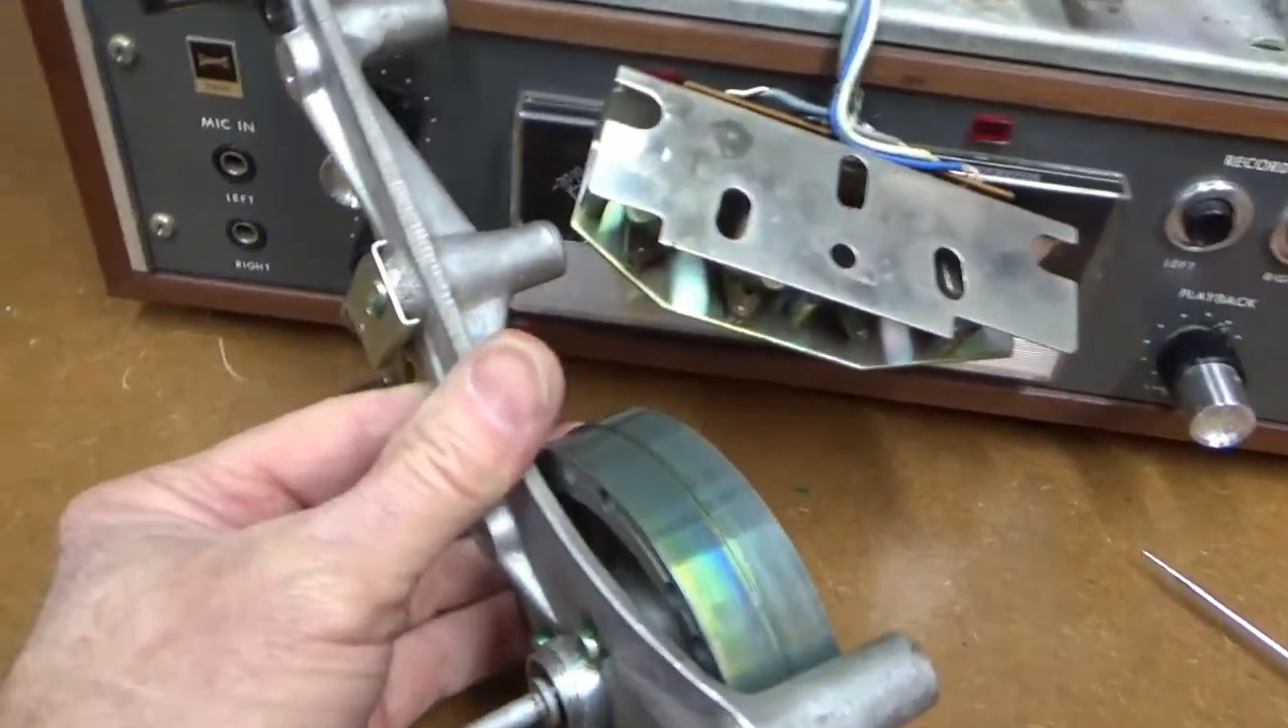Alright, I got this capstan assembly off.